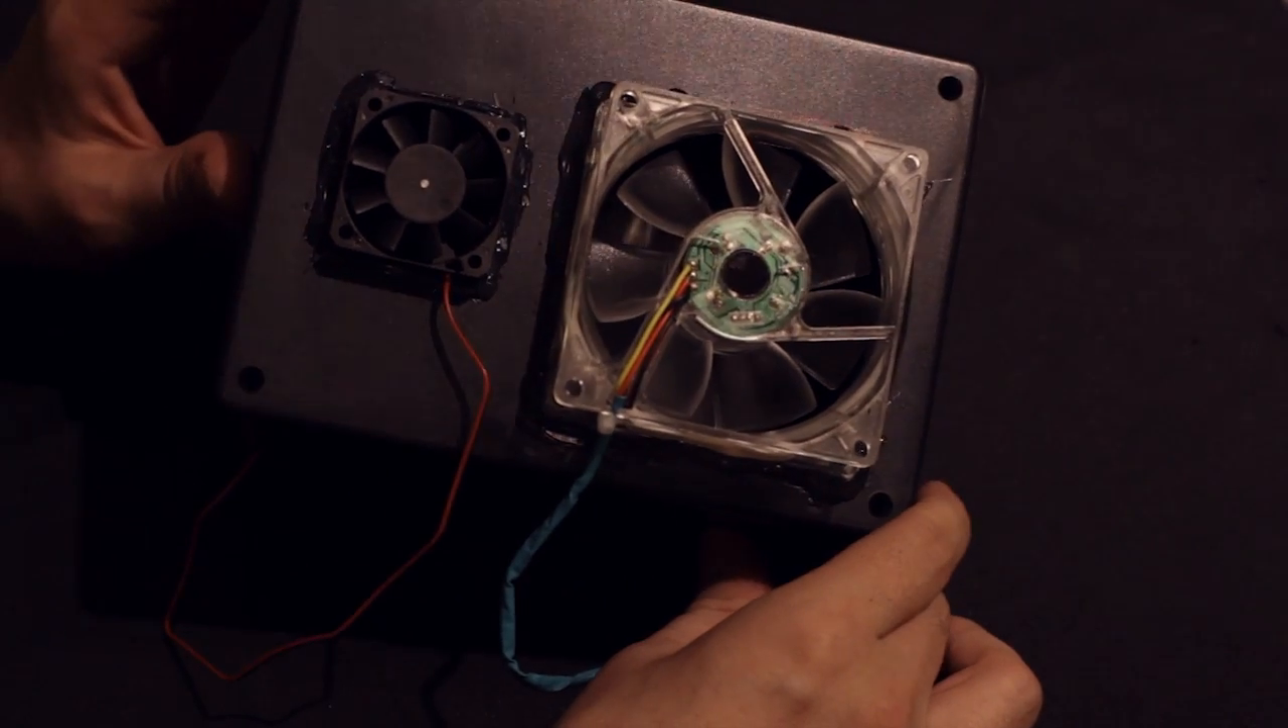And here's our unit with the two fans mounted right on top.